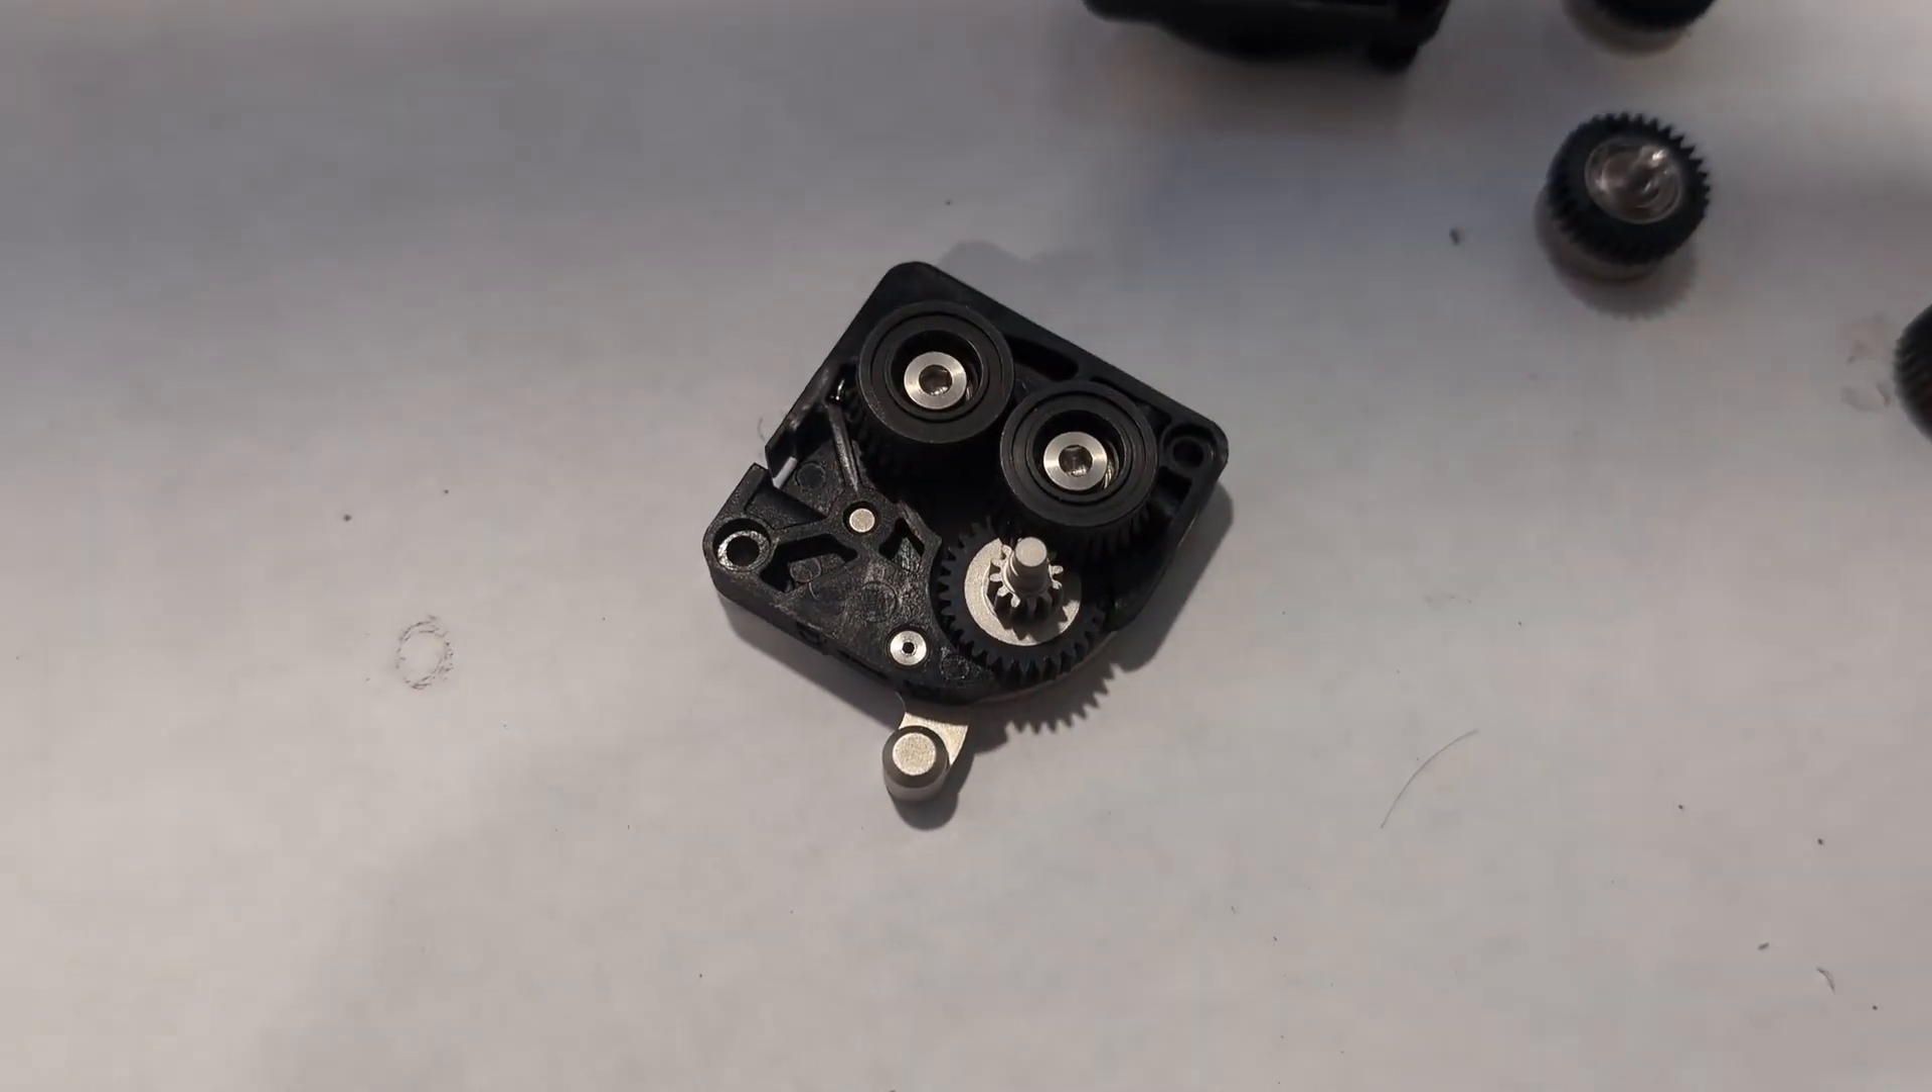So i've got the new reduction gear on here as well as the two new drive gears.